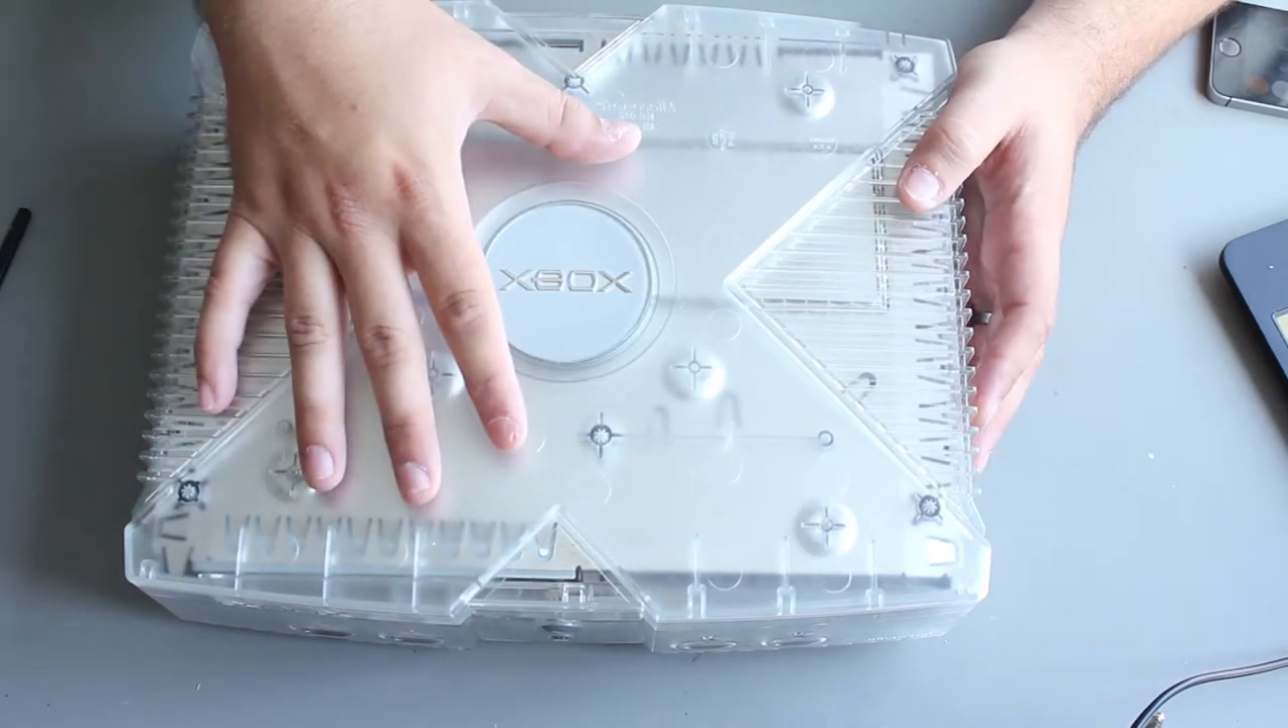And there we go our xbox is back together.